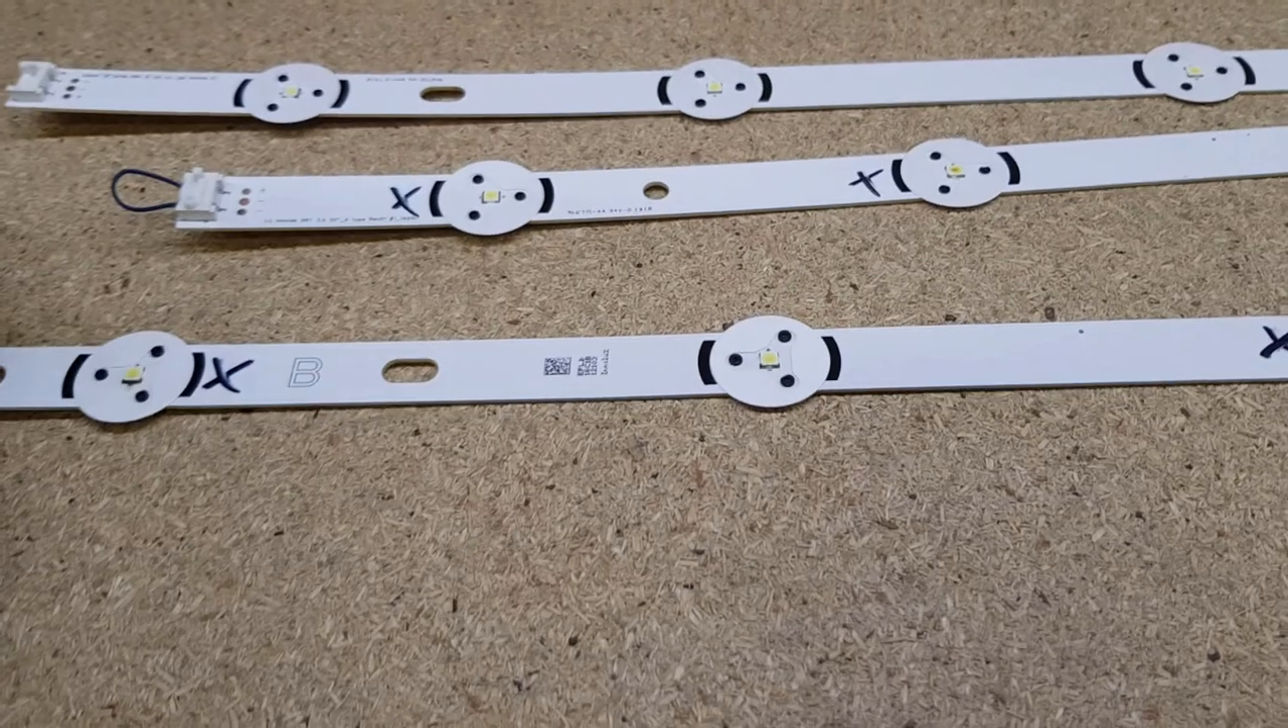So i've got the strips off.